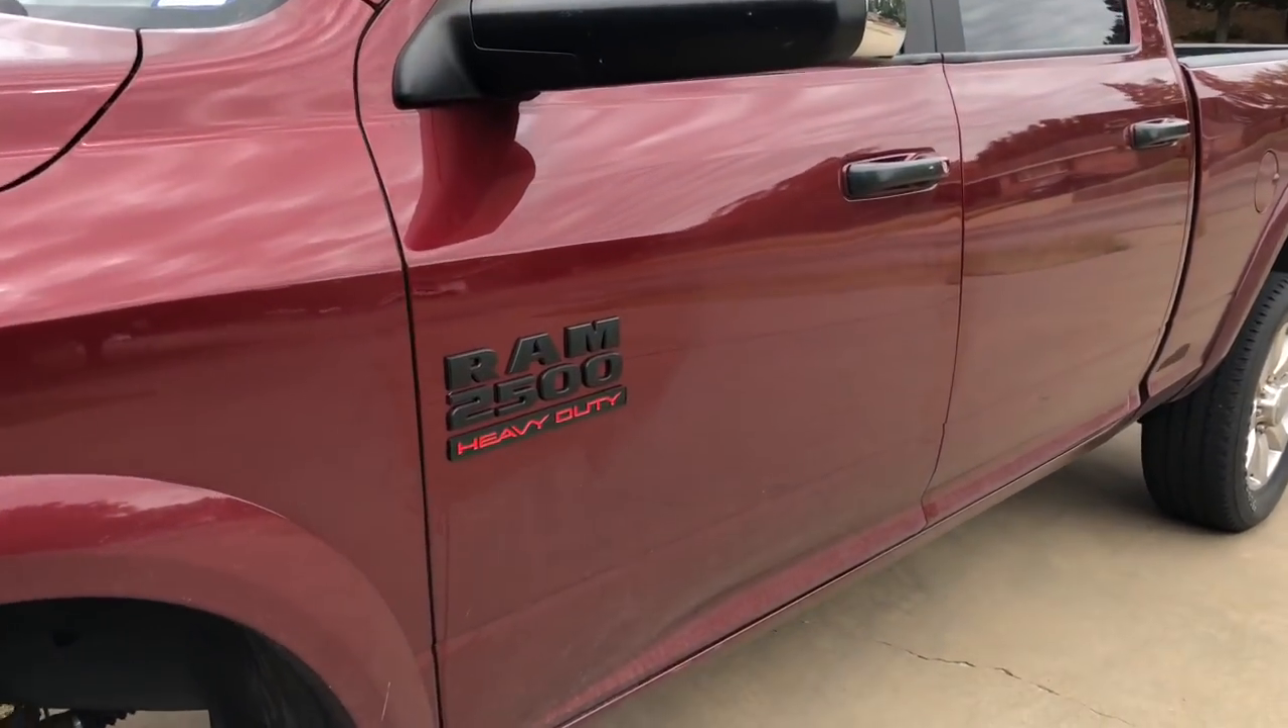So, there's the Ram 2500 badge installed.